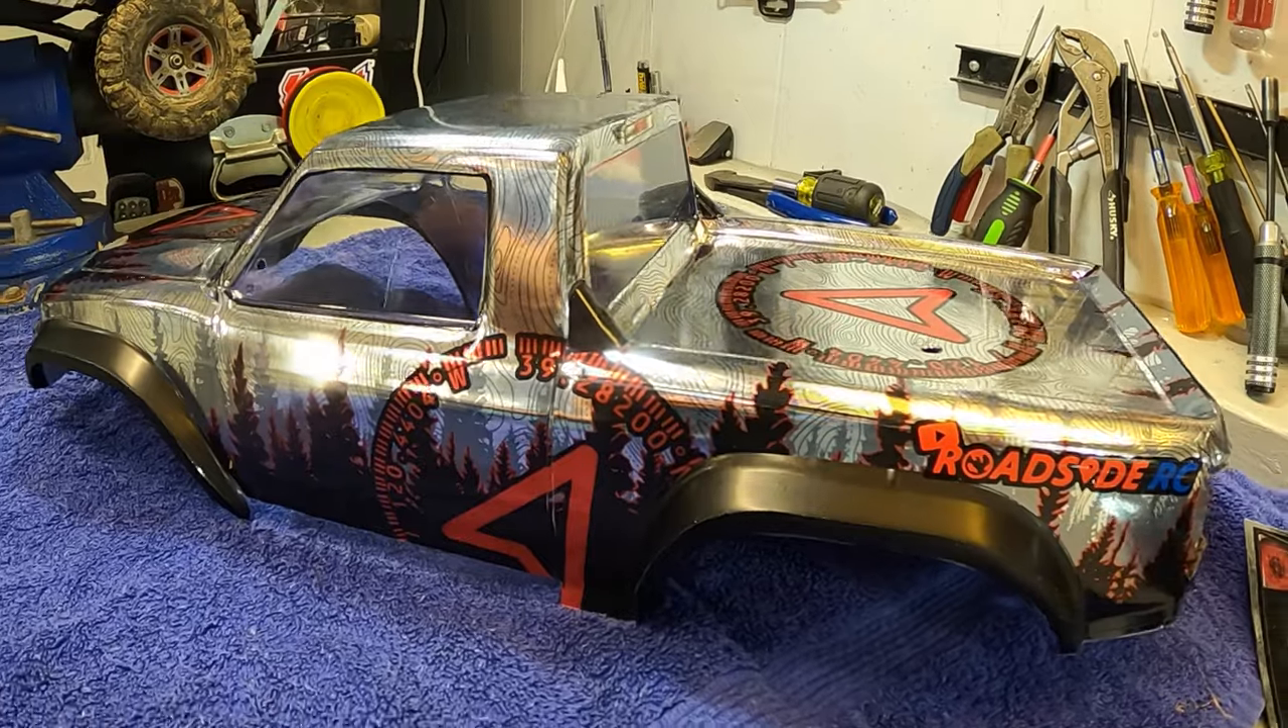All the stickers are on from dark side studios.